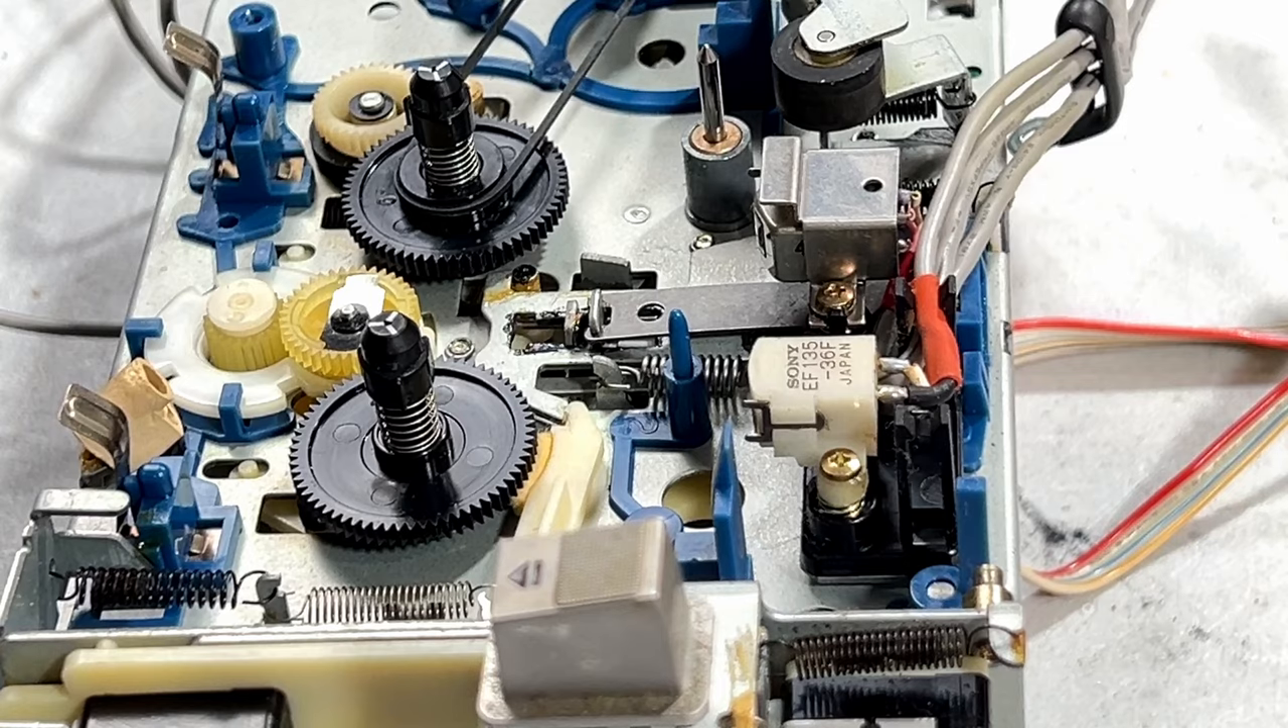Okay, I got everything back together up in the reel drive area.